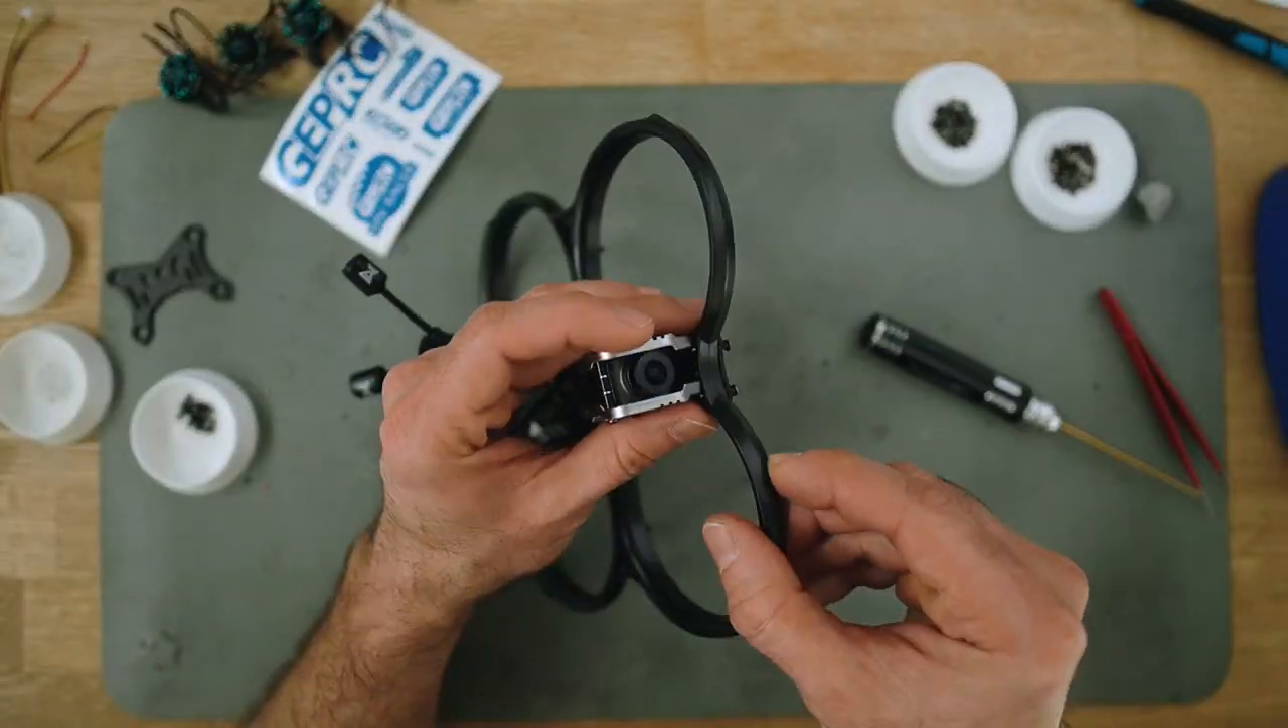The camera is inside now, the metal, the aluminum plates, and it looks quite protected there.